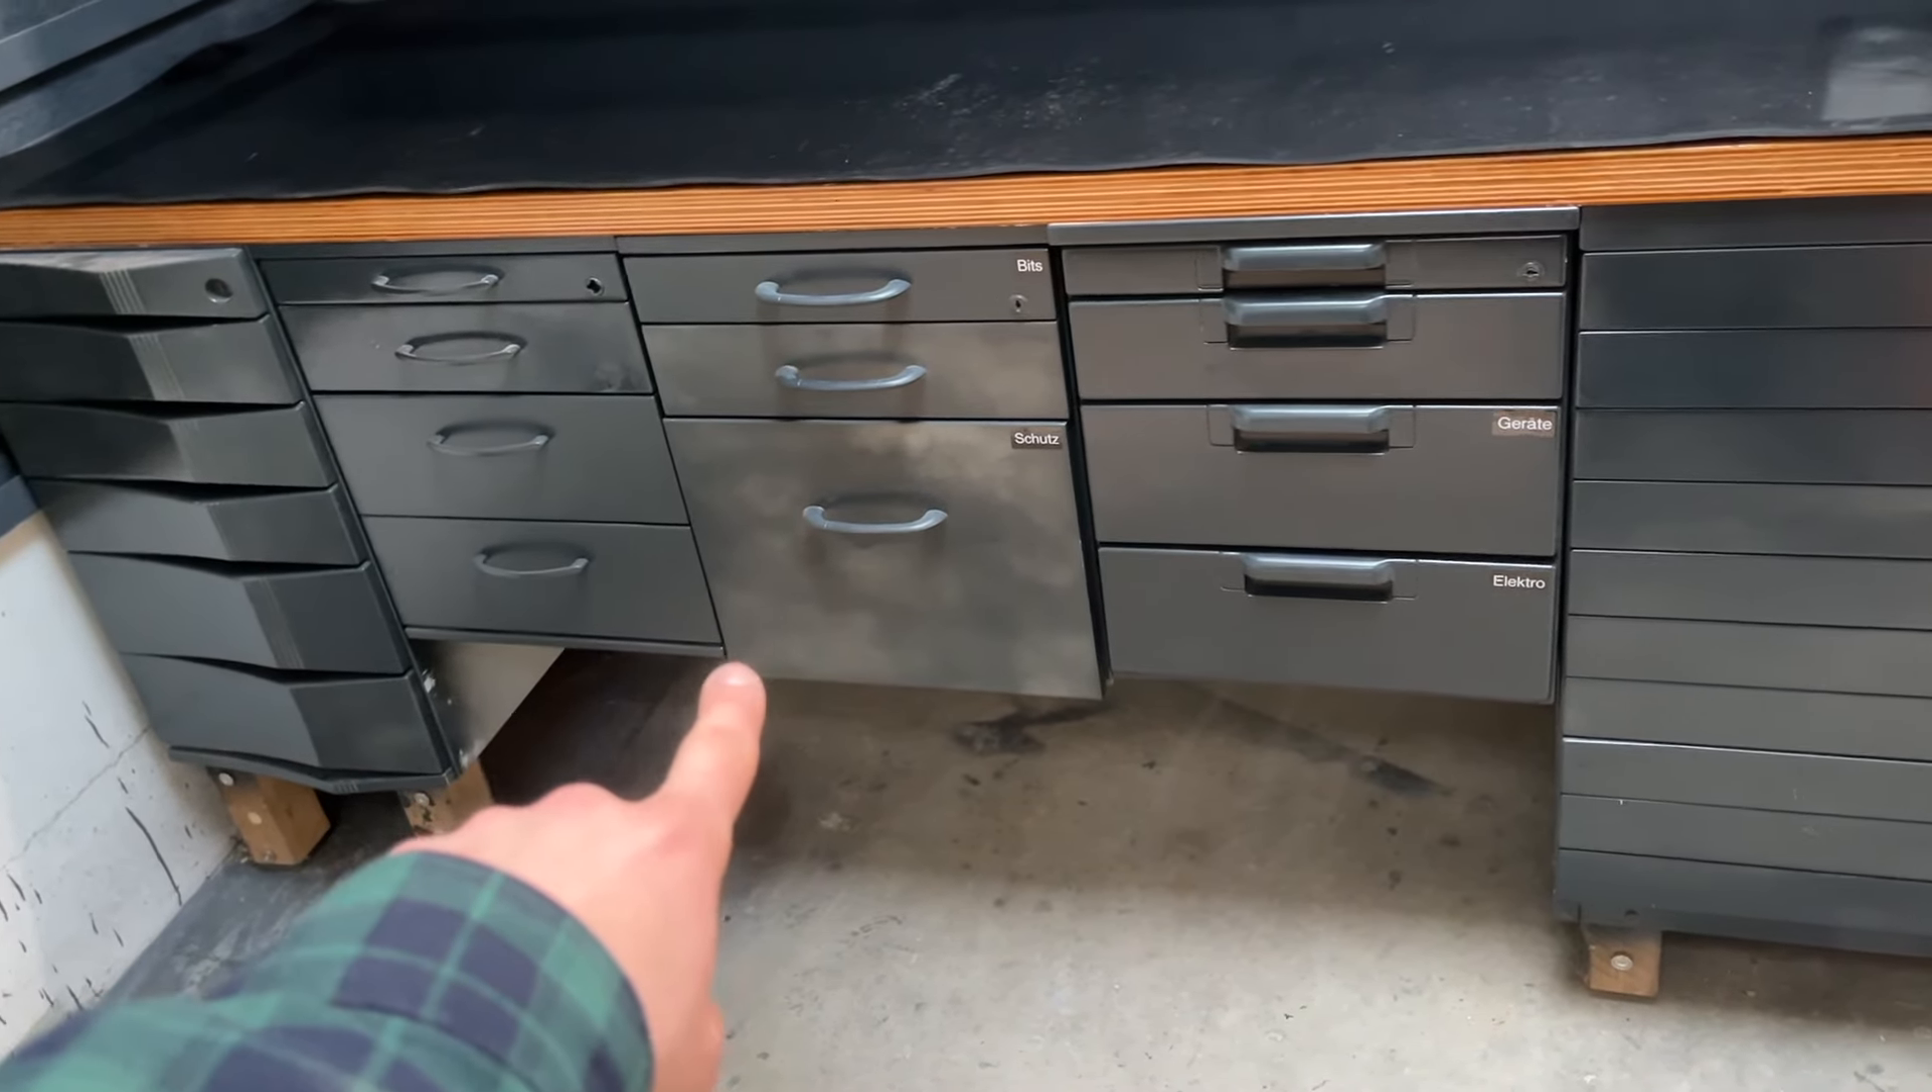Ich habe jetzt alle Schränke an die Werkbank gemacht.